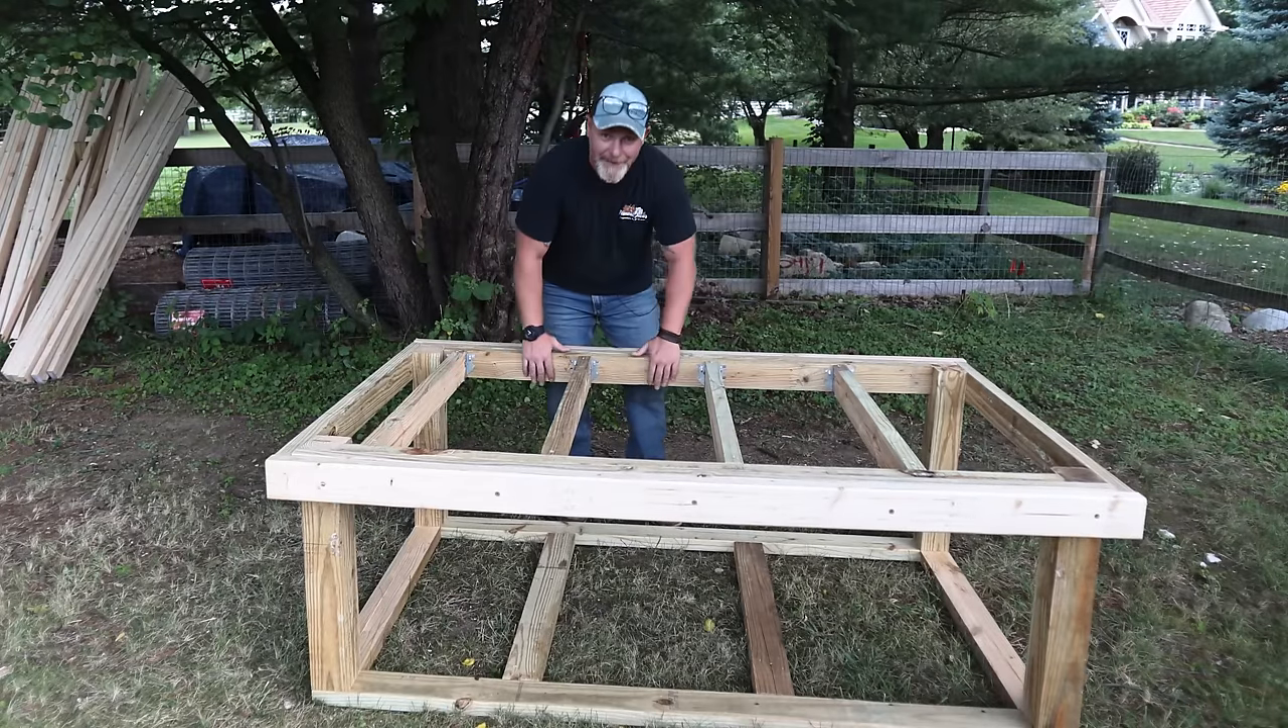All right so we got our base frame all done up and it's solid it's not going anywhere.